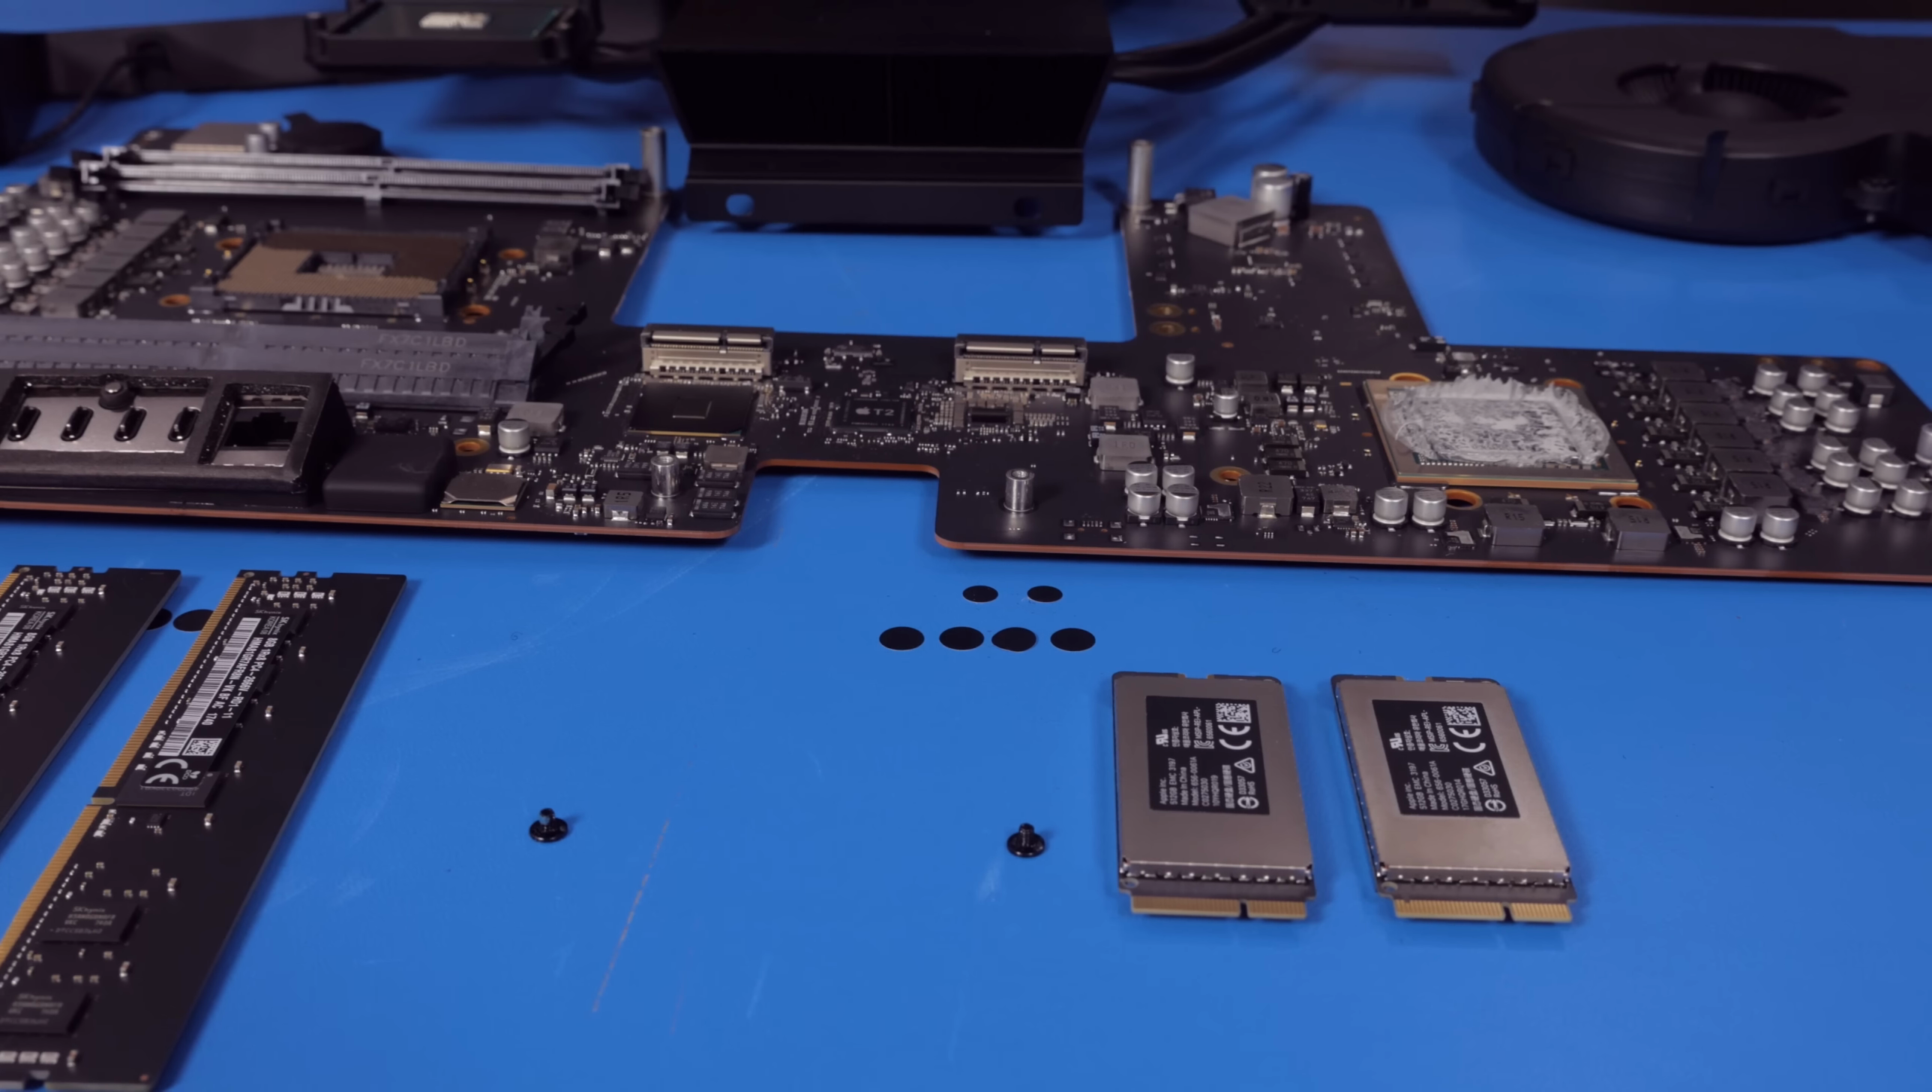So that's the iMac Pro, torn down.